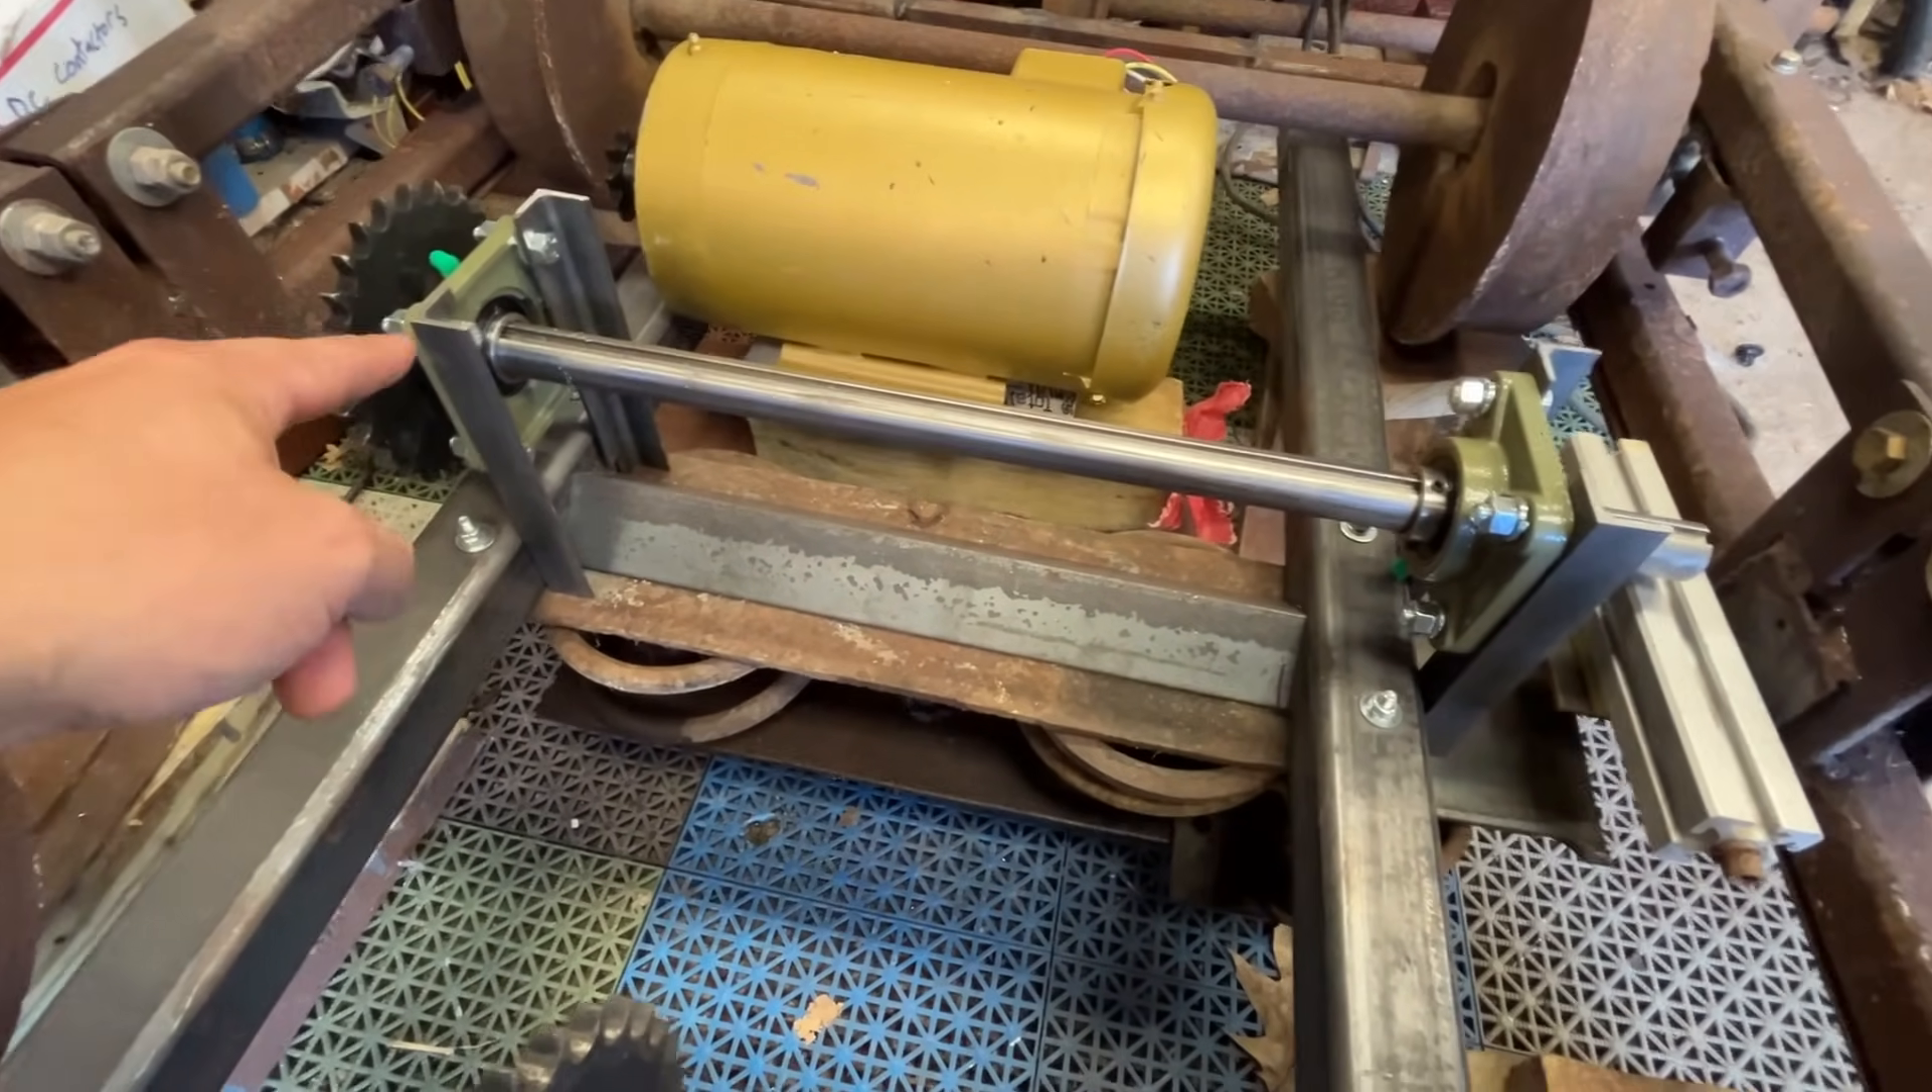And then I've got the bearing blocks here sort of mocked up.